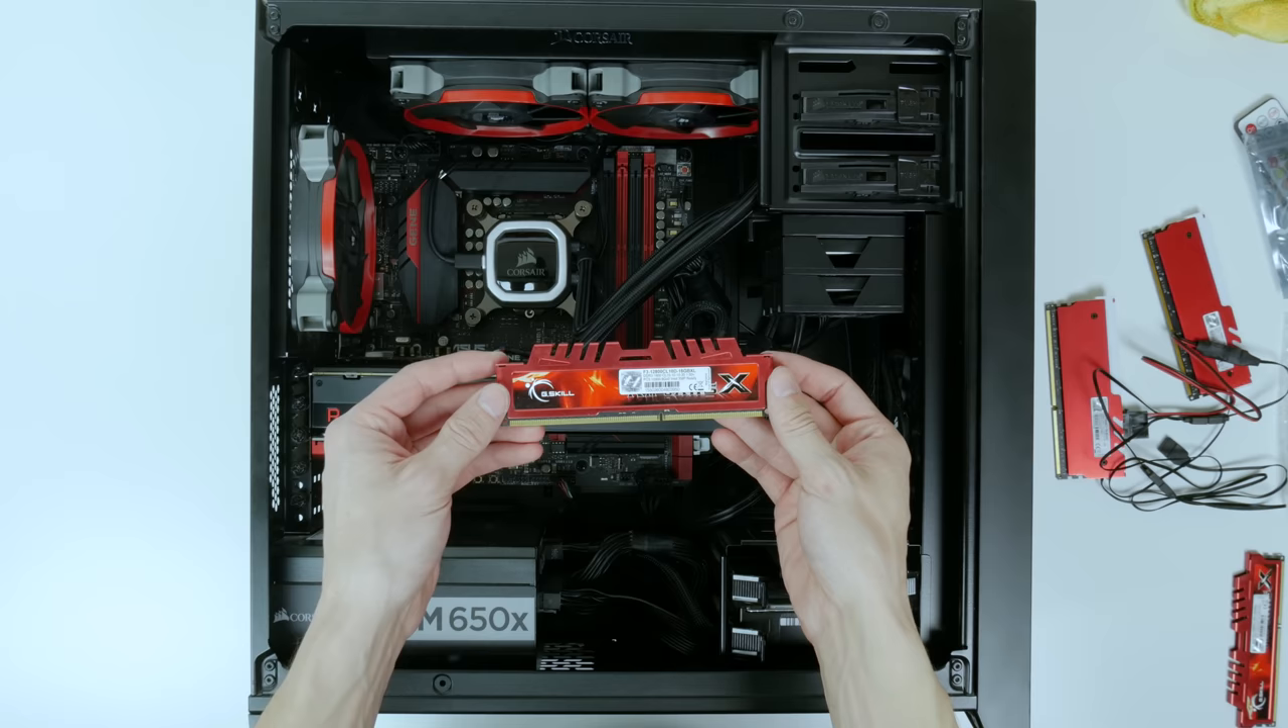So I've taken the RAM out of the computer.